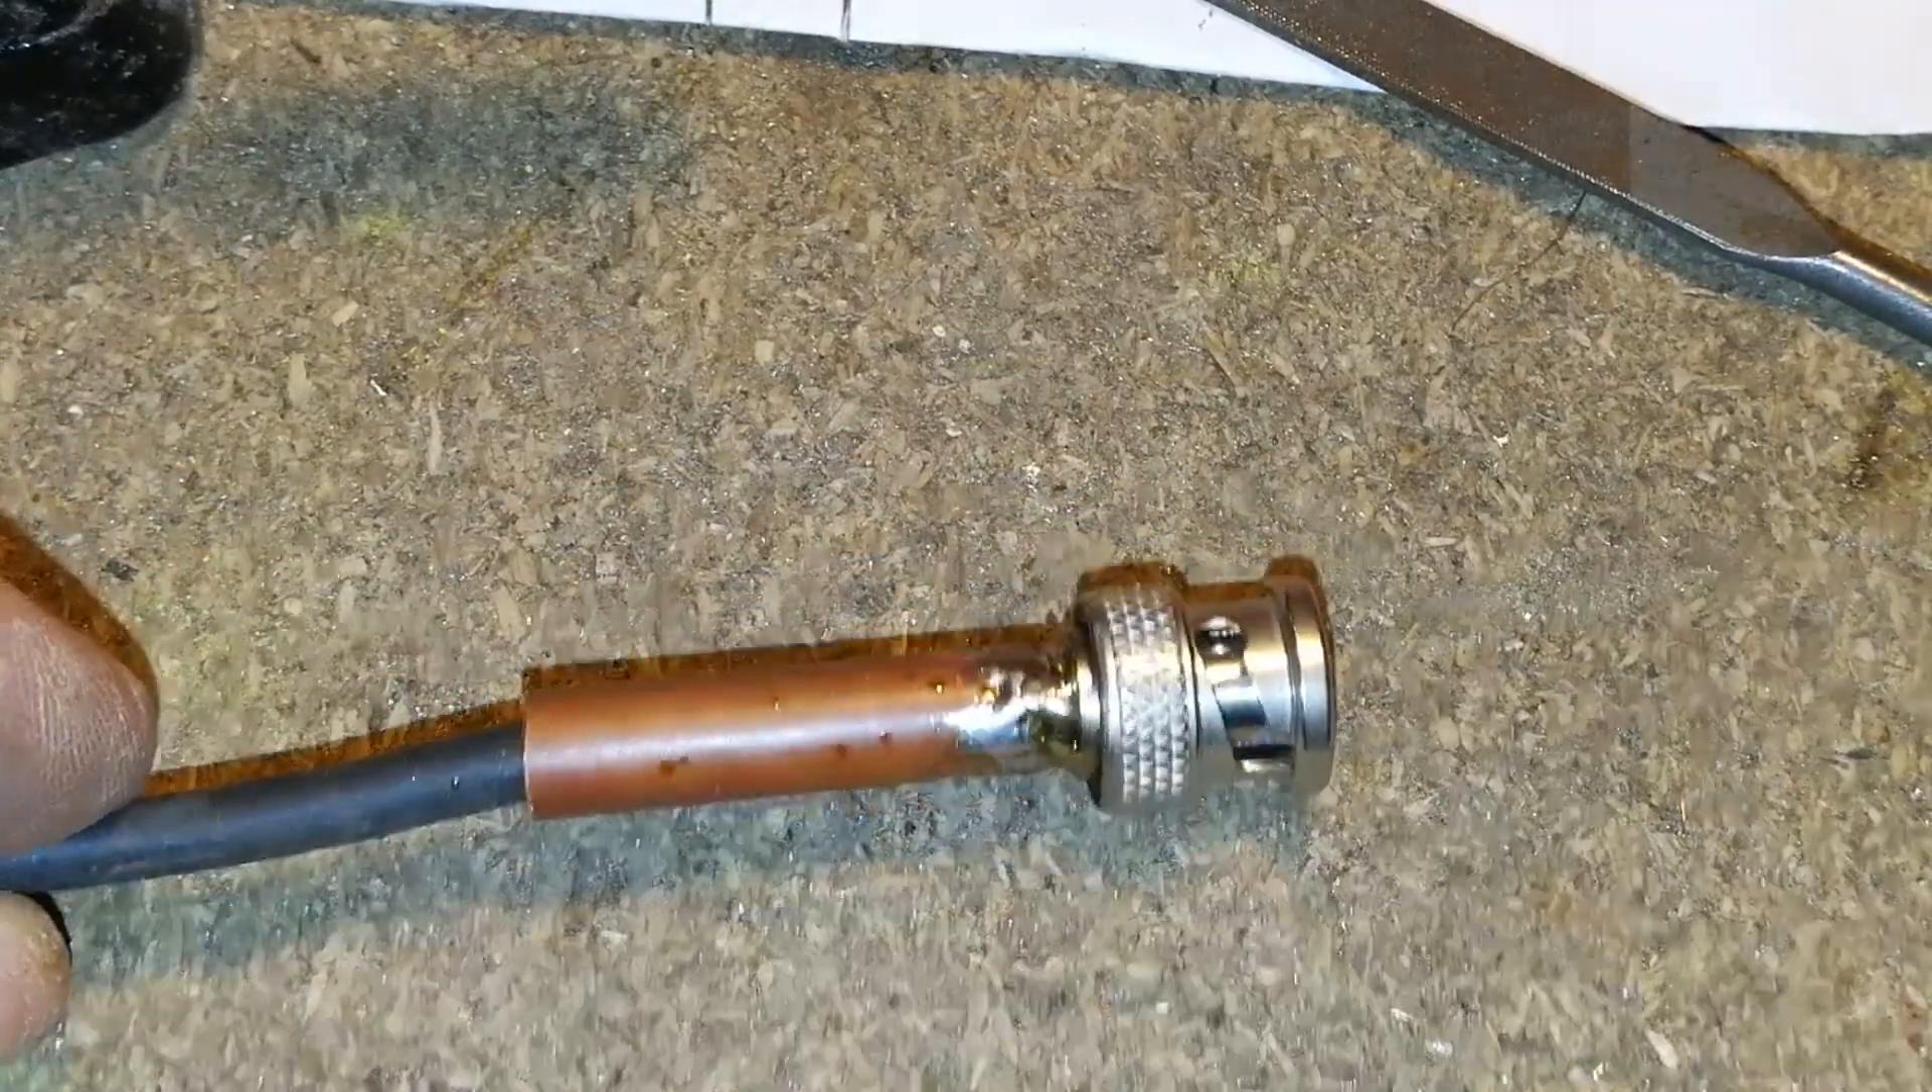J'ai réussi d'une part à sortir le manchon arrière du raccord d'origine et par dessus j'ai donc mis ce tube de cuivre.